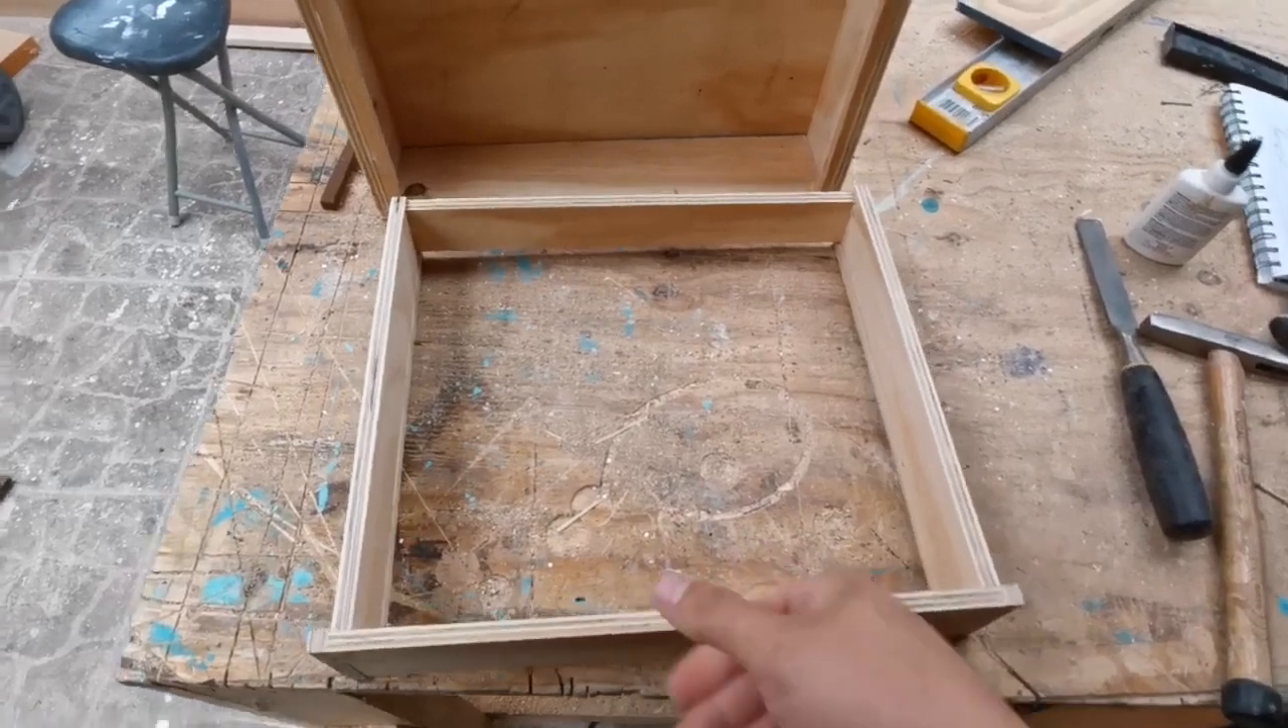Ya, haciendo un recuento, acá ya tenemos armado el esqueleto de nuestro cajón, solamente falta el fondo, pero vamos a hacer un pequeño recuento.